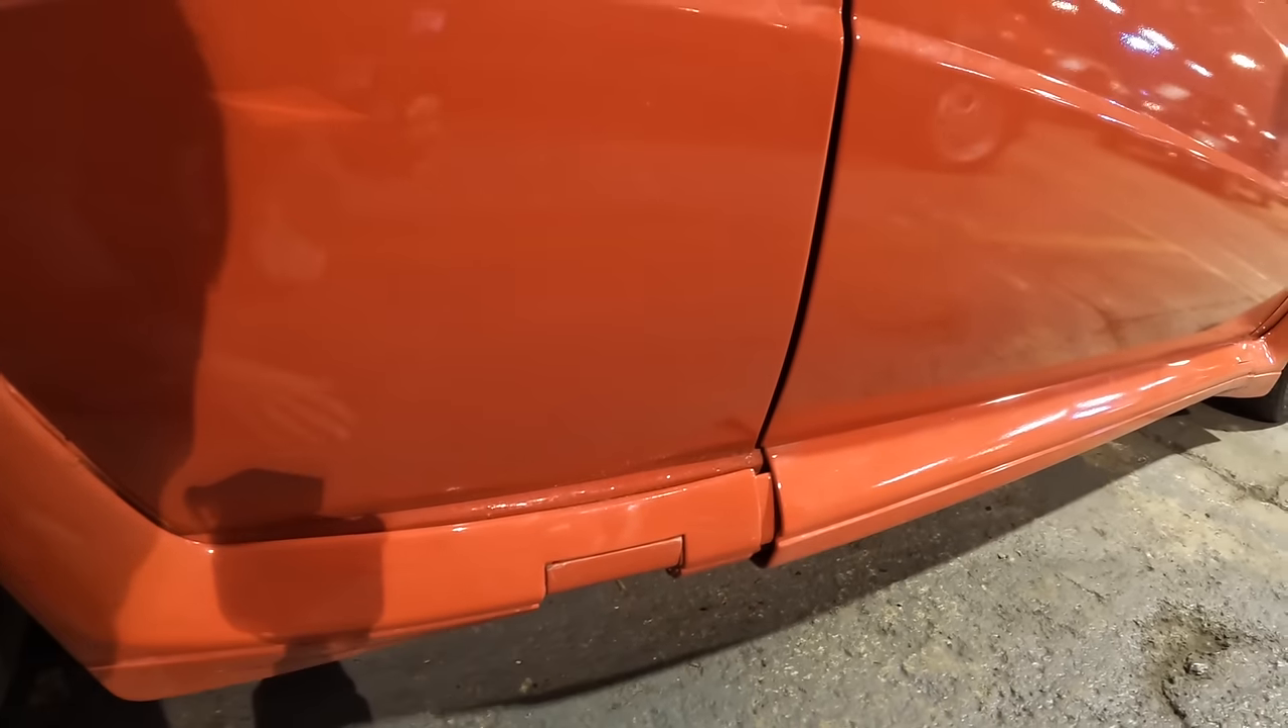As you can see just the lip around the body kit looks pretty rough and it doesn't actually line up properly you've got bits of trim still sticking out.